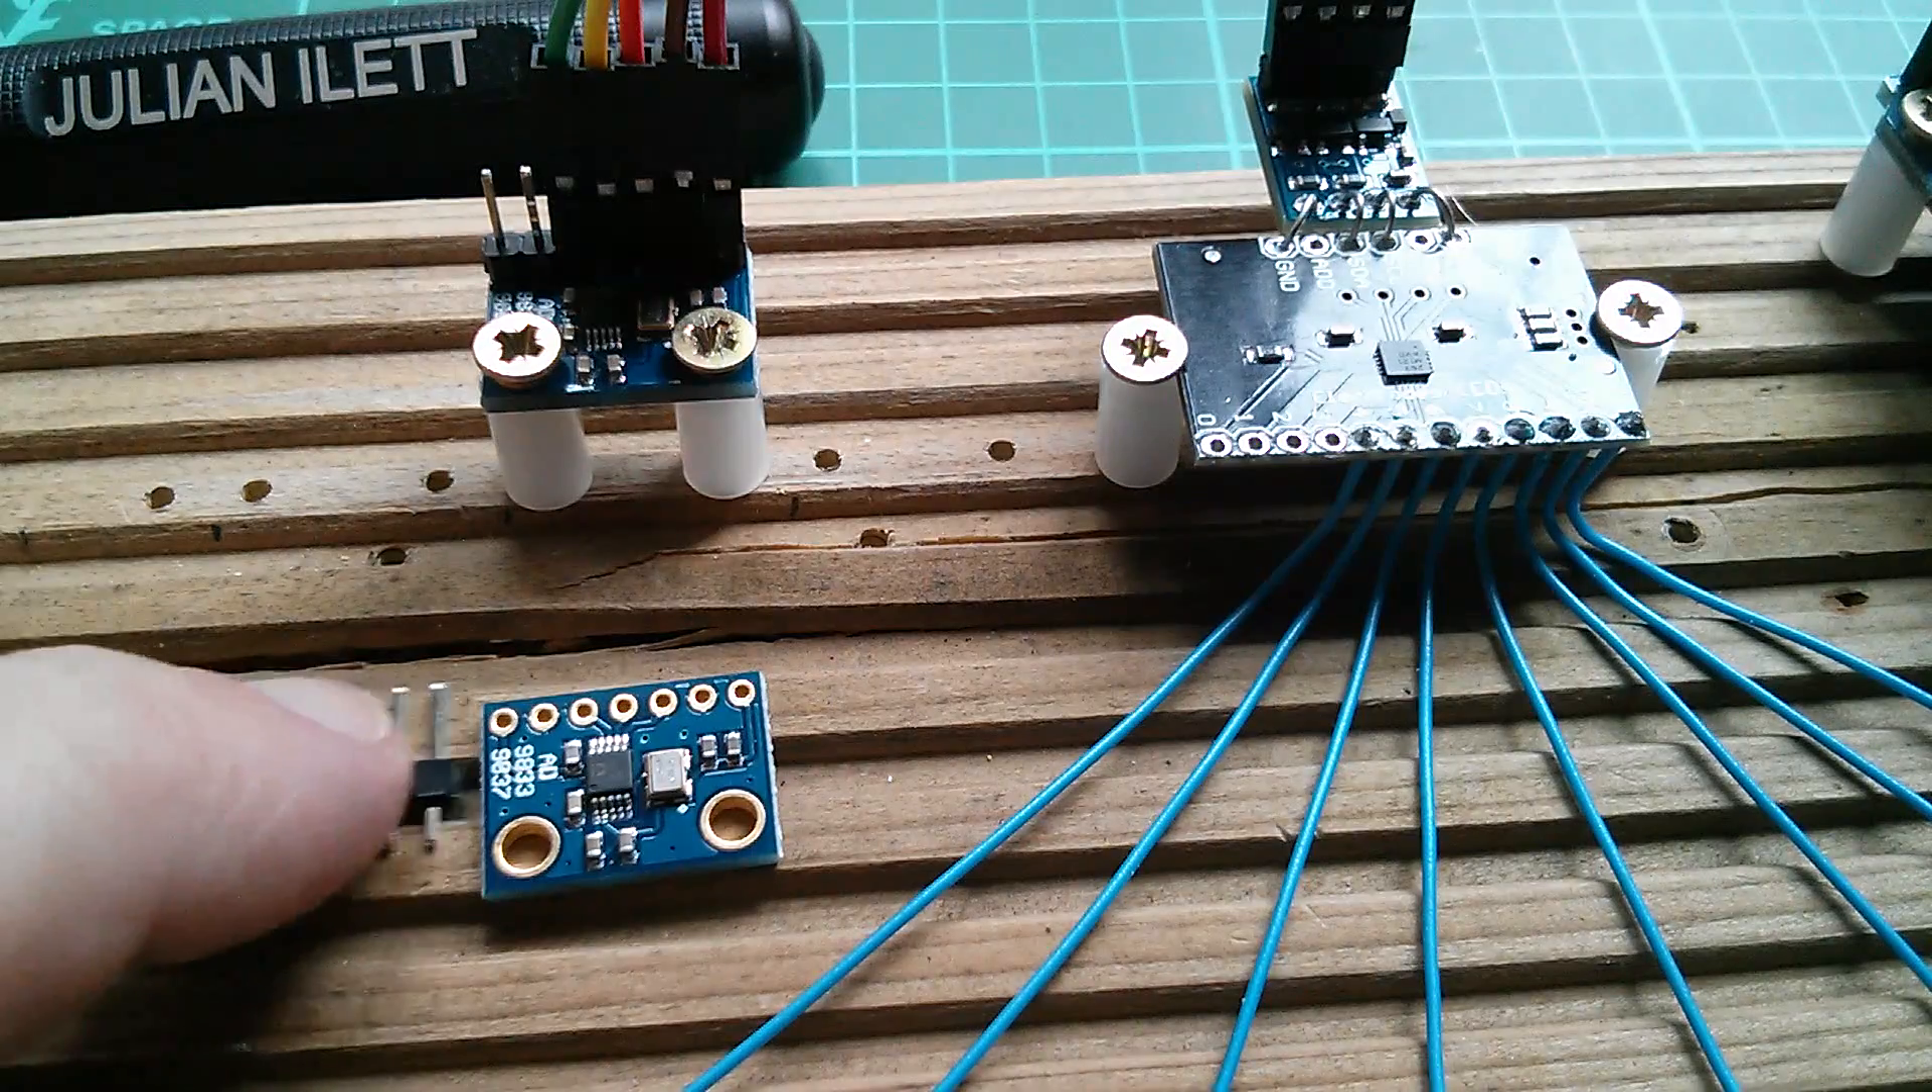The header pins are supplied but they're not soldered.